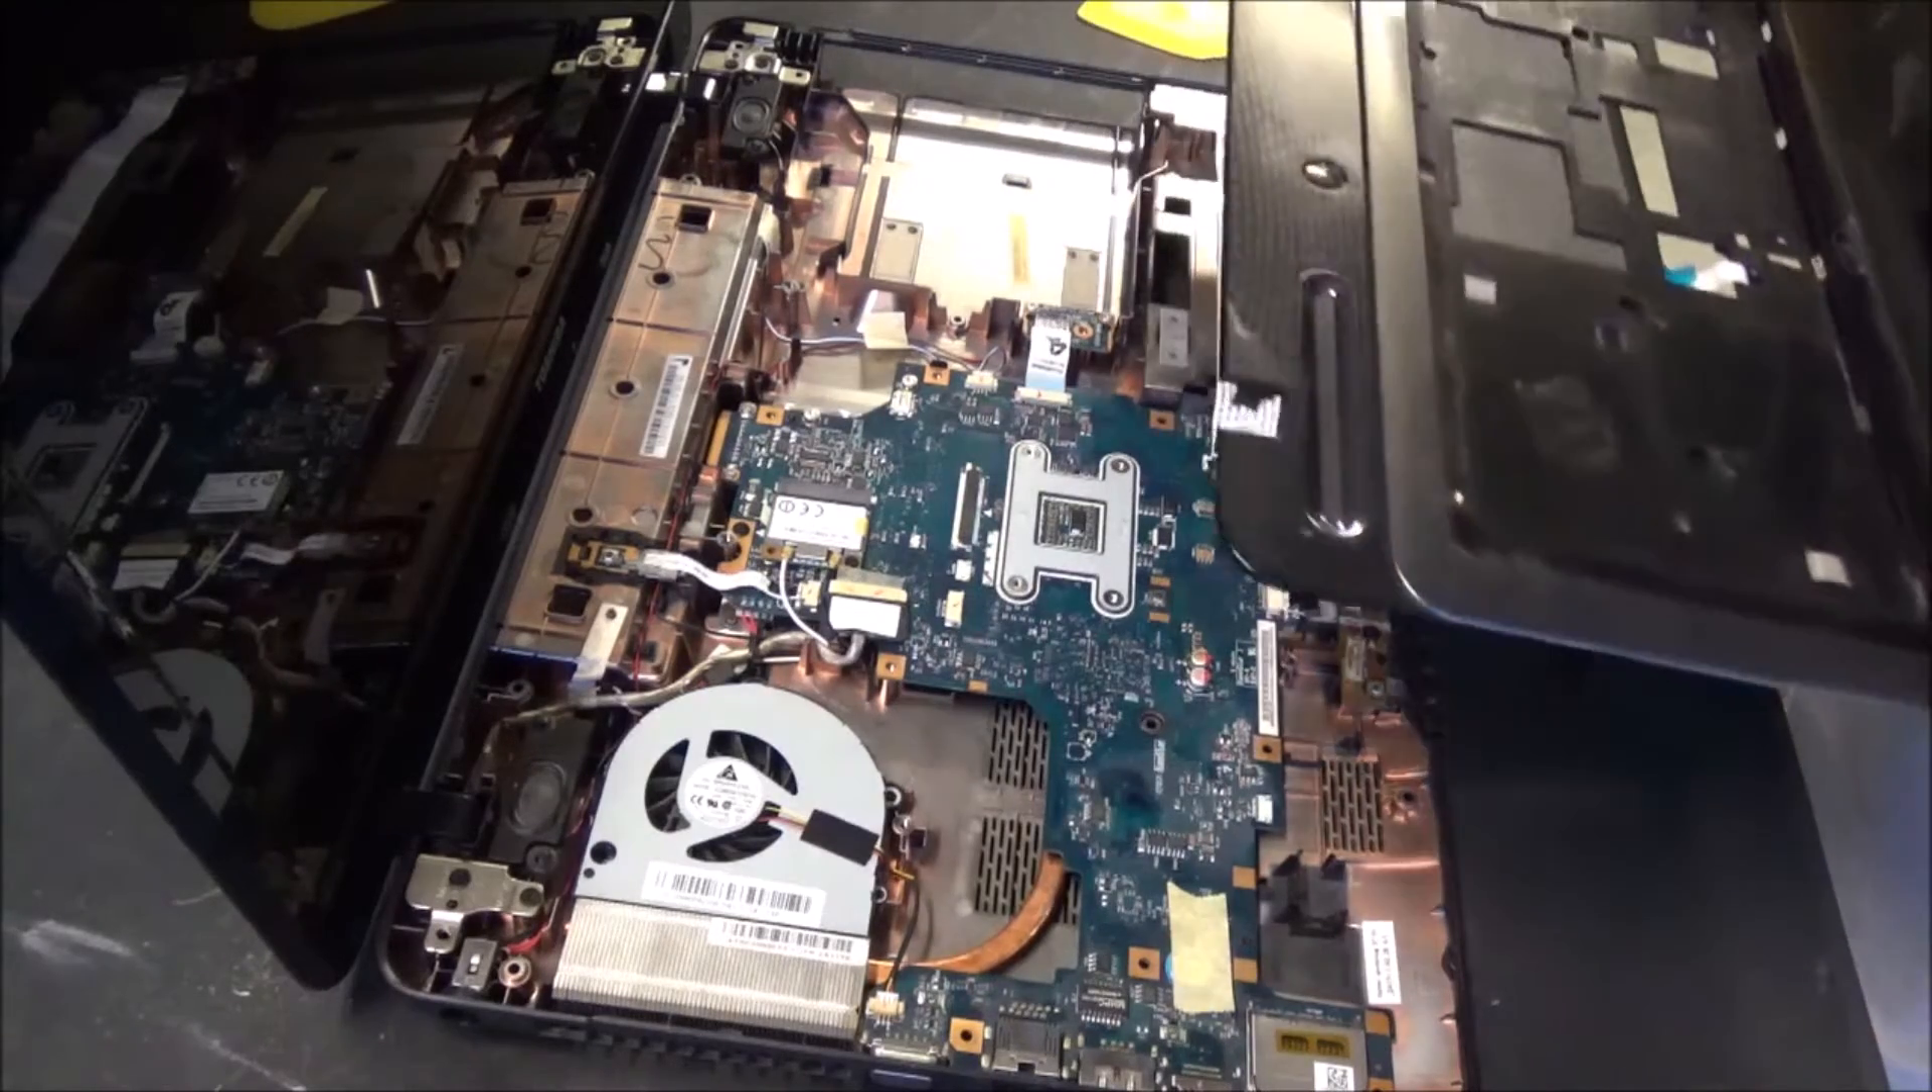We pretty much just need to put this top cover back on.